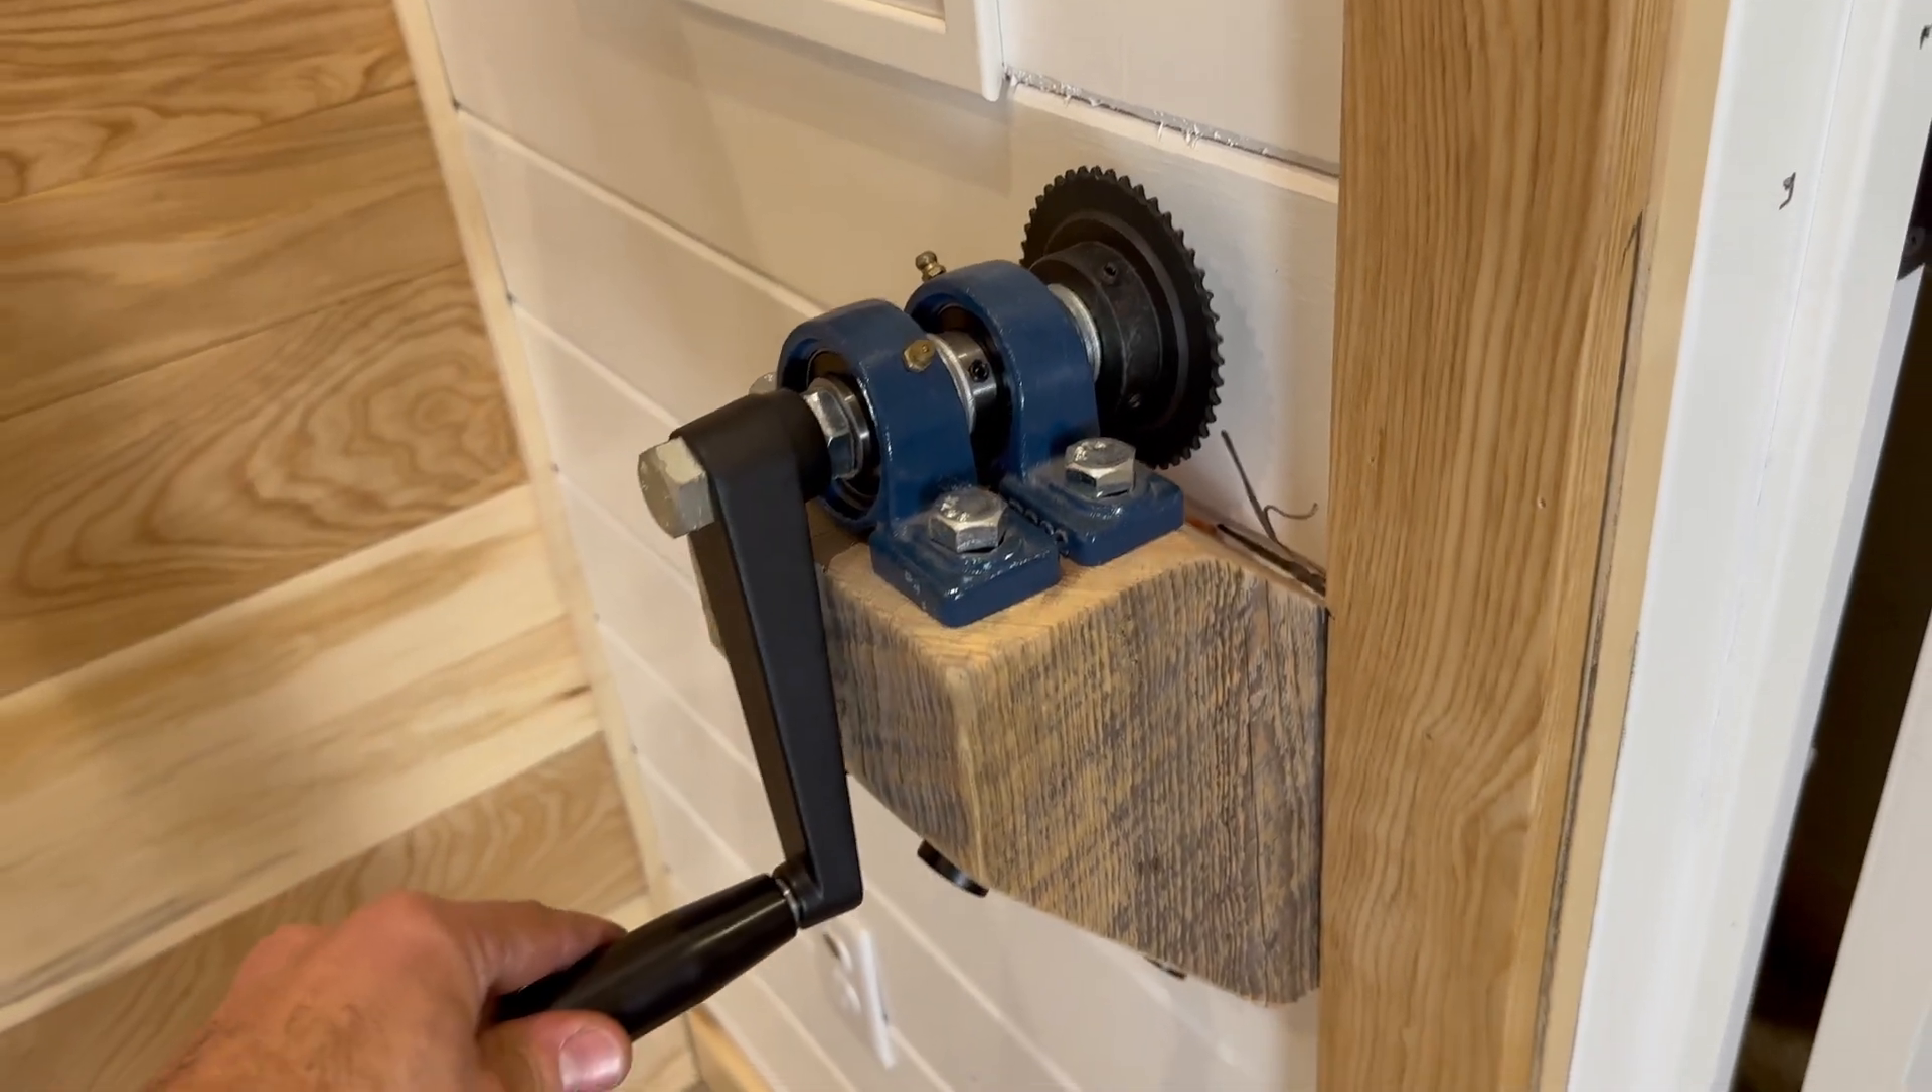And then of course we already got the handle crank on here.